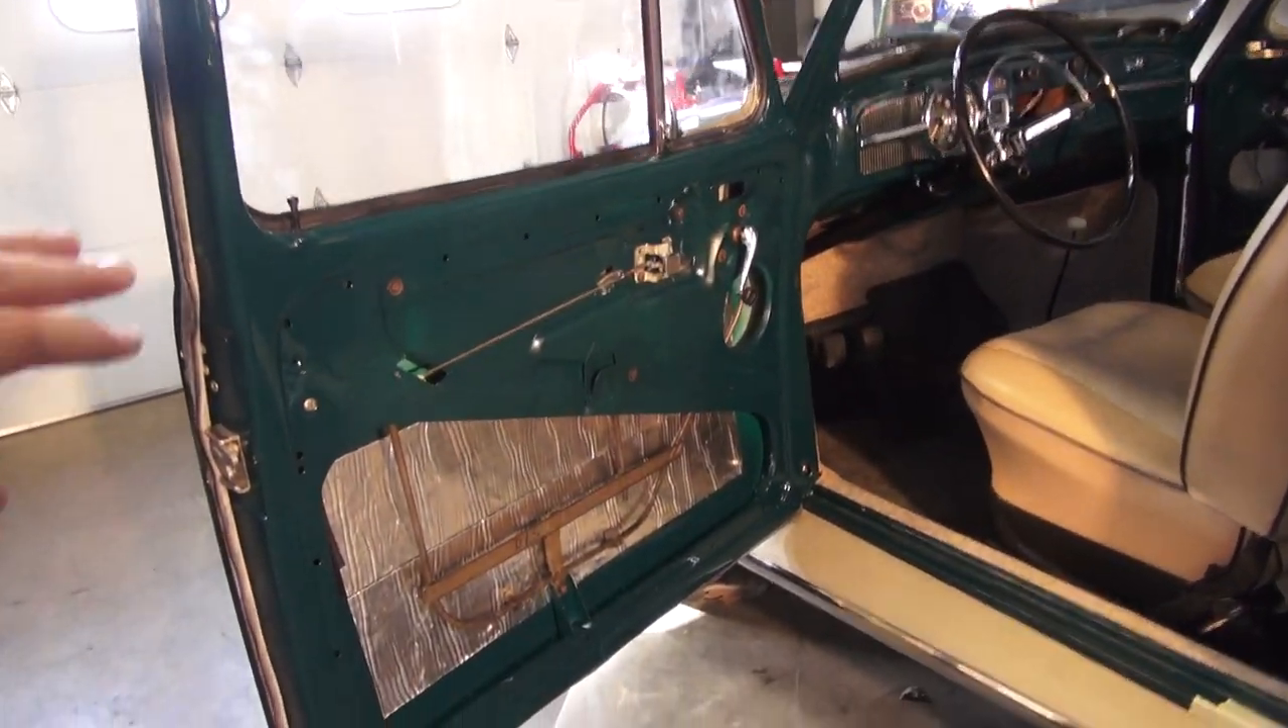This door is pretty much already assembled I just have to put the door panel on and the barrier there before the door panel to stop rain from touching the back of the panel.